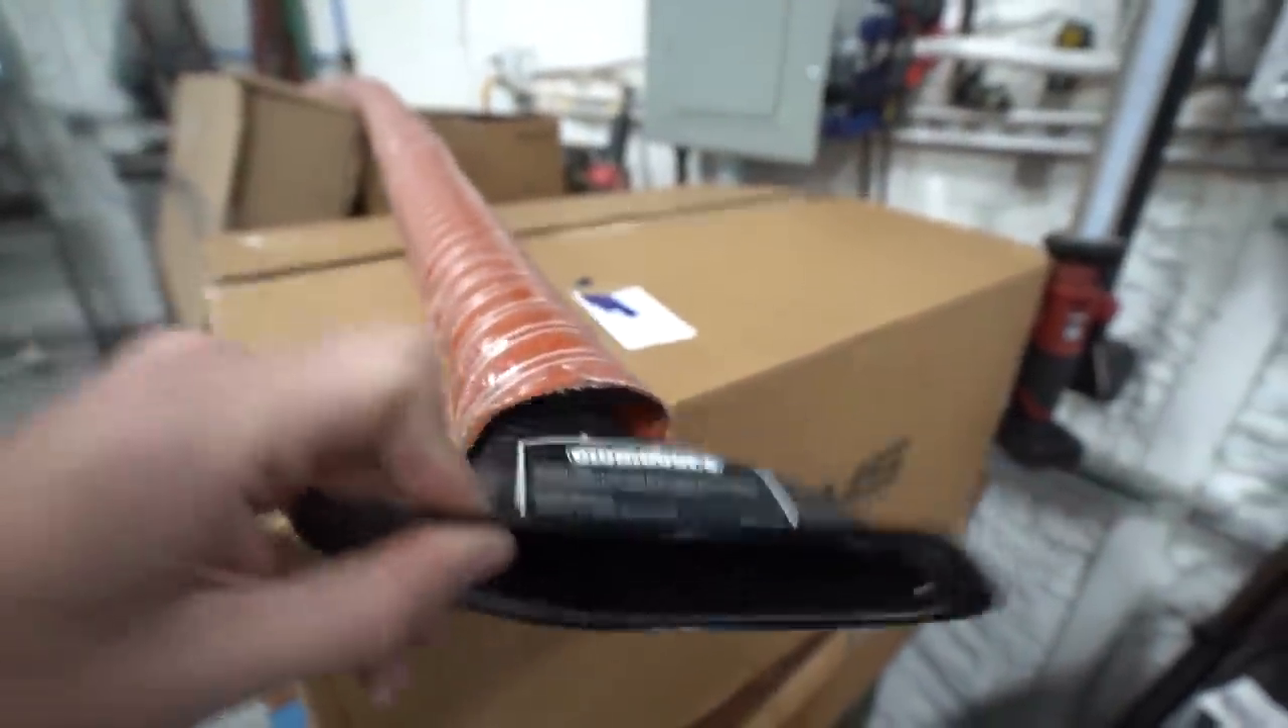This is a GT4 replica bumper duct and it is way too small for this giant hose.